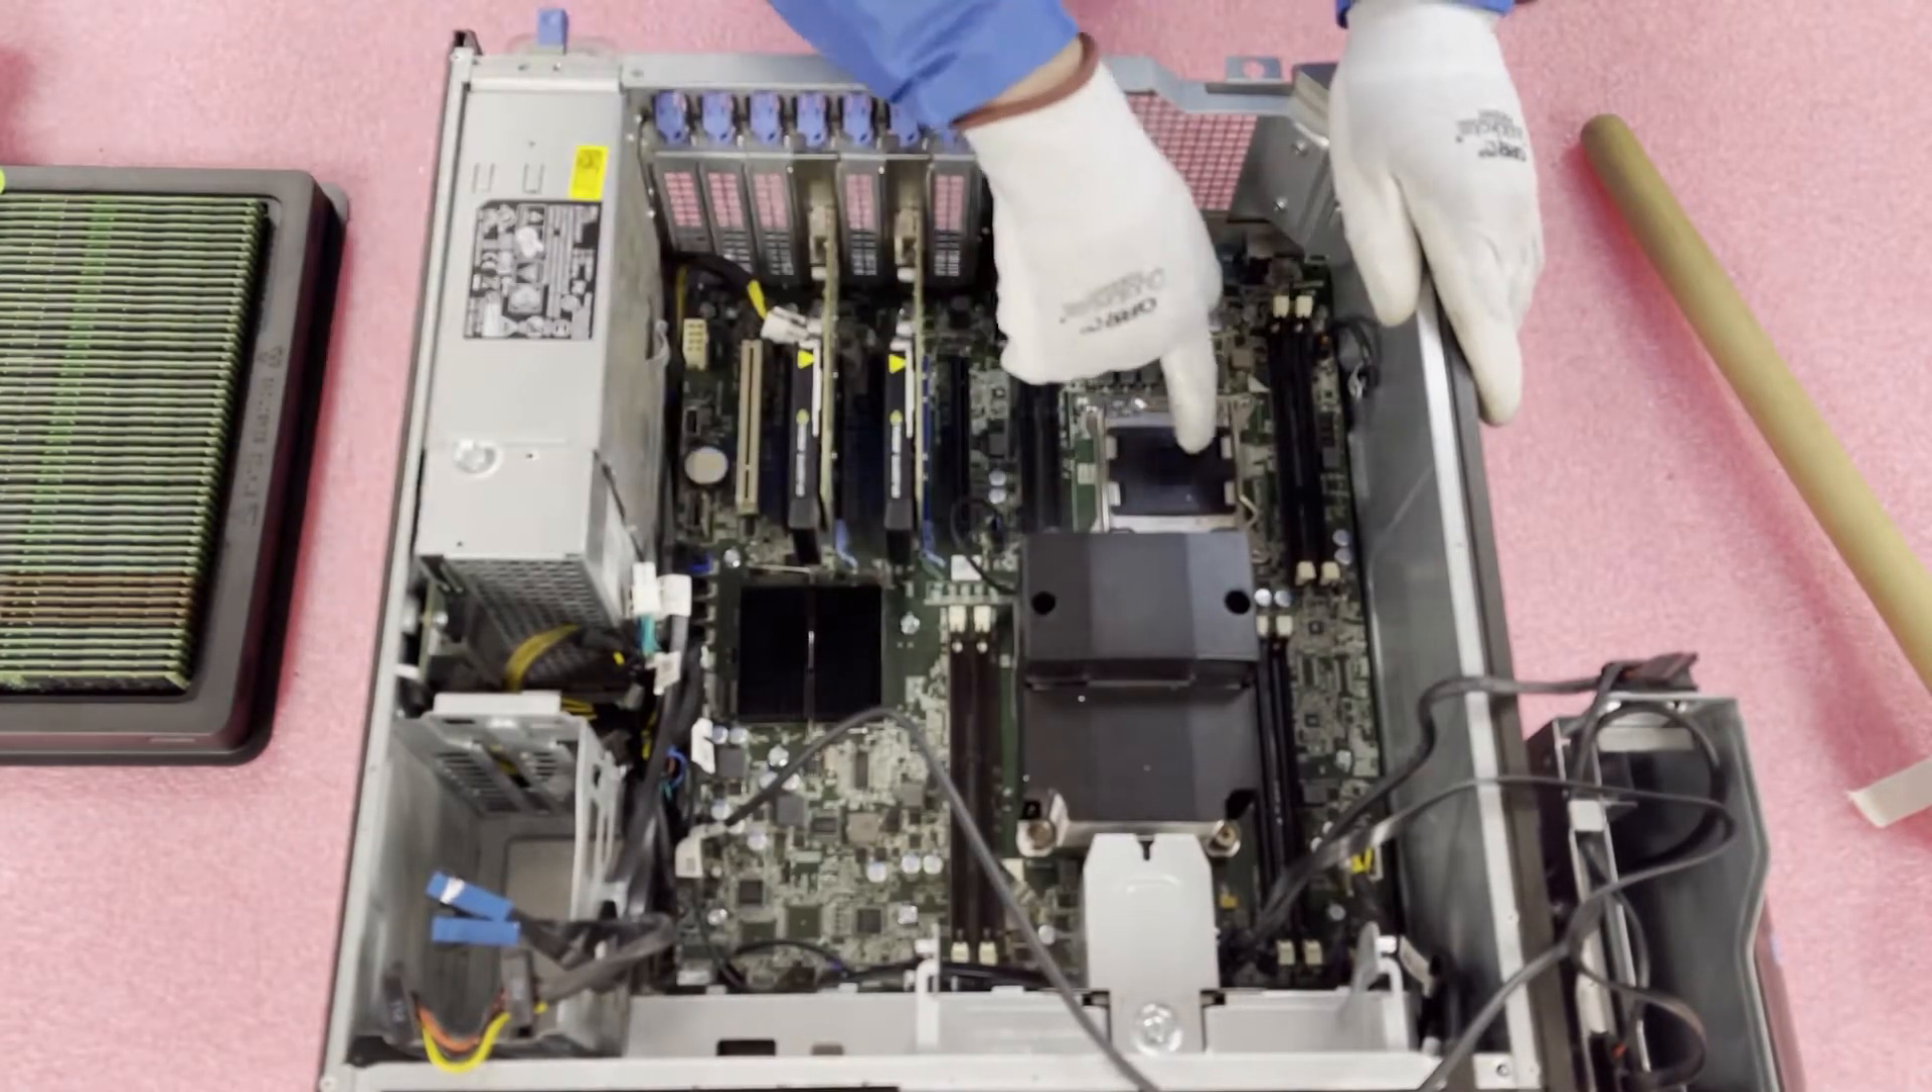So now that we're in, you will notice that there are two CPUs. Currently only one is installed.